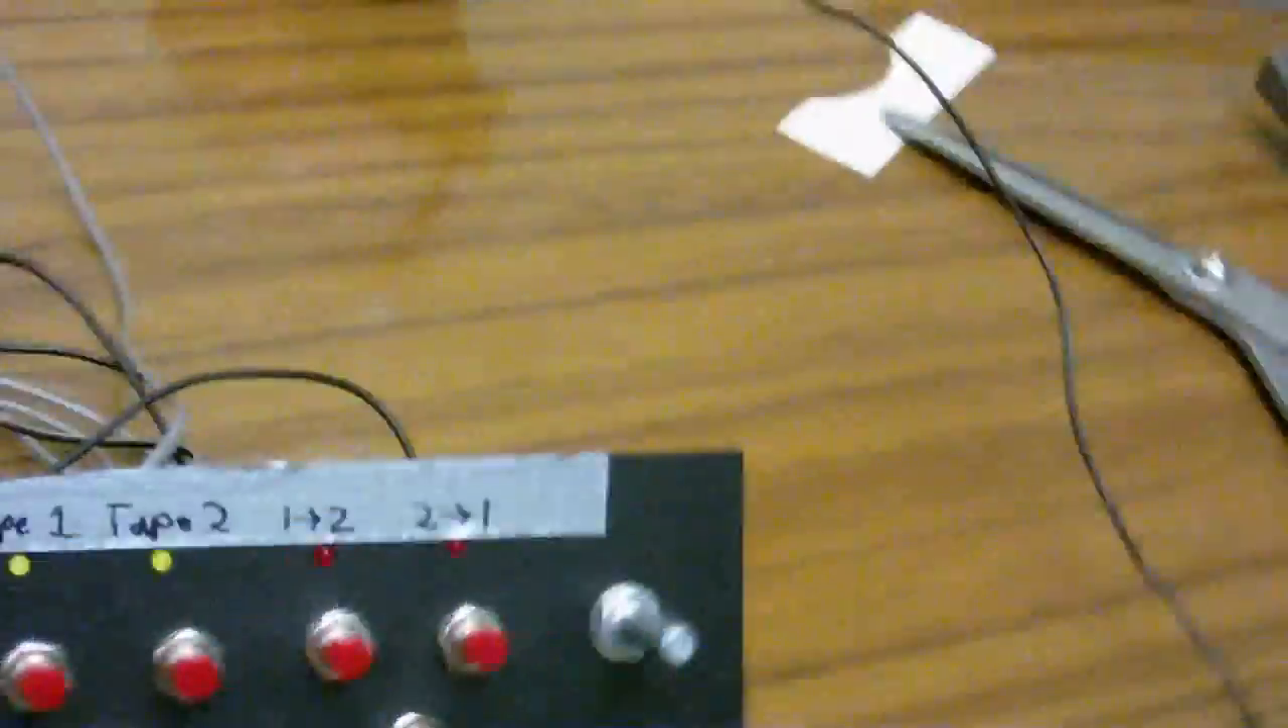You can see that I've put the buttons and the volume control in.